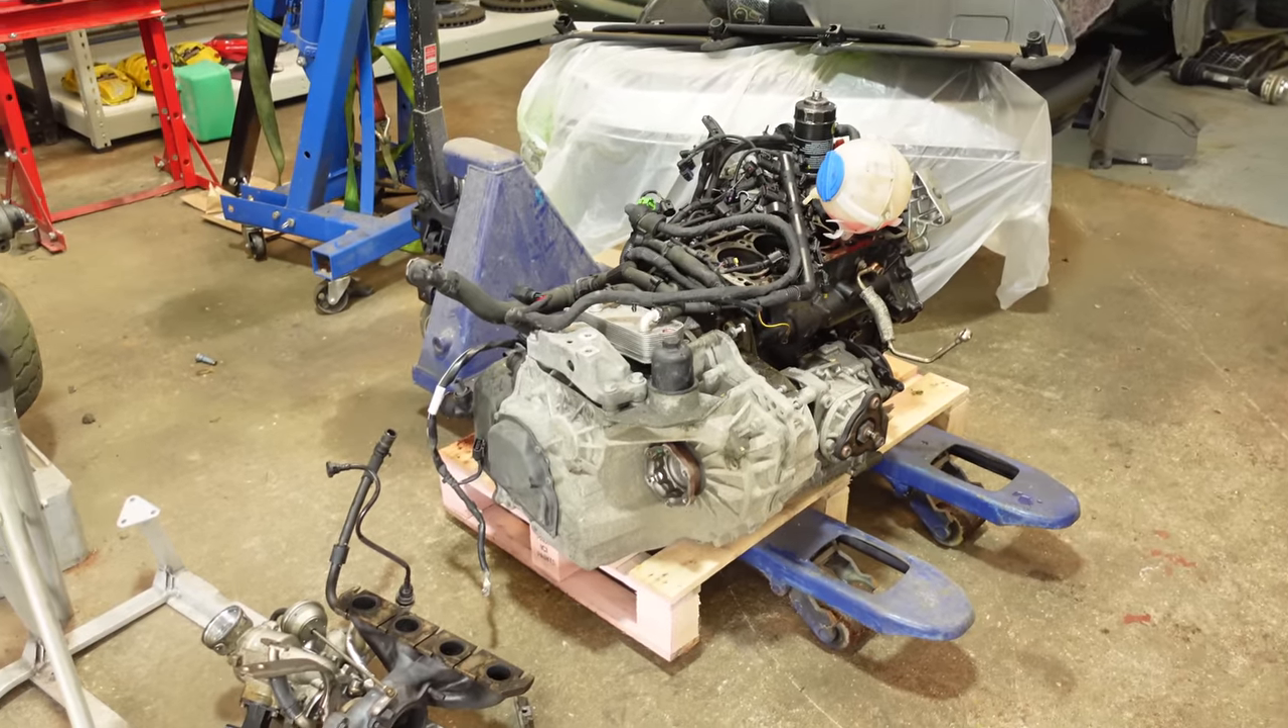I've got my TT engine and gearbox I've just taken off.